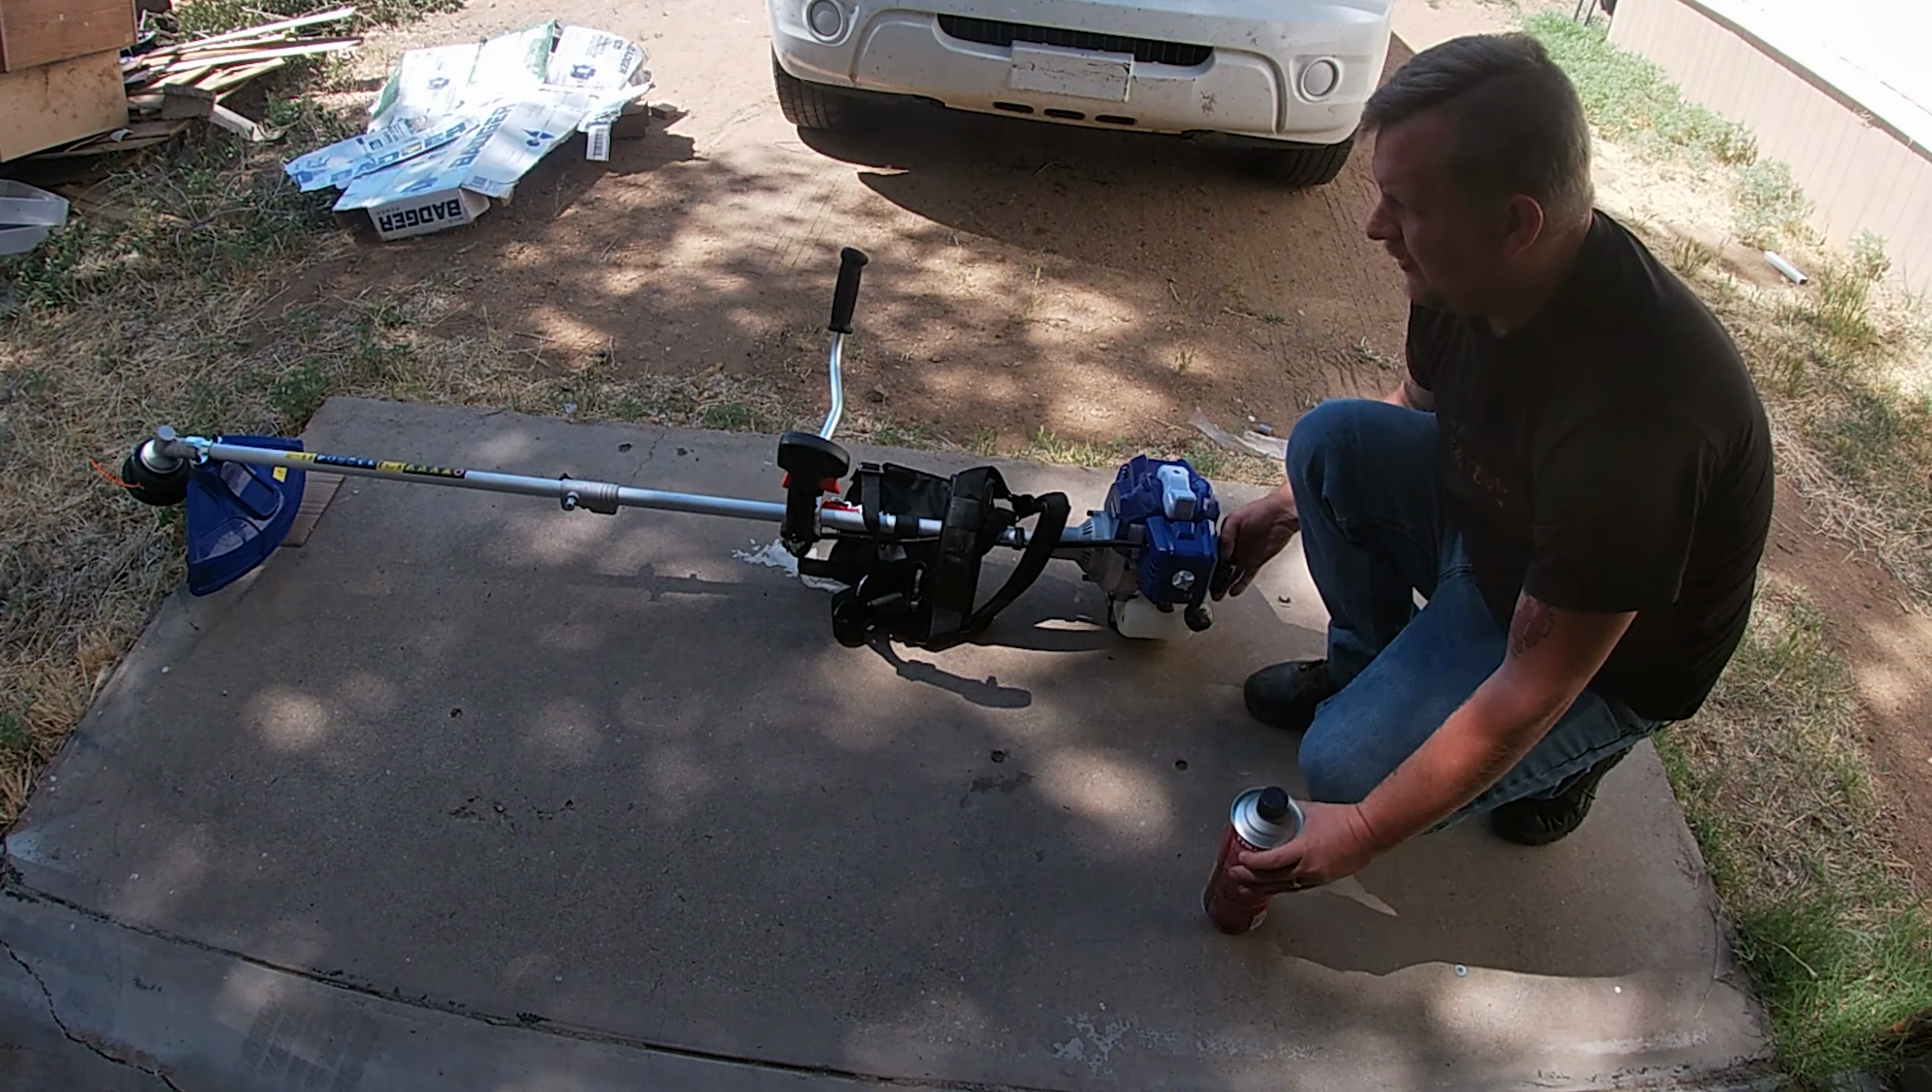So i got the string trimmer all put together.